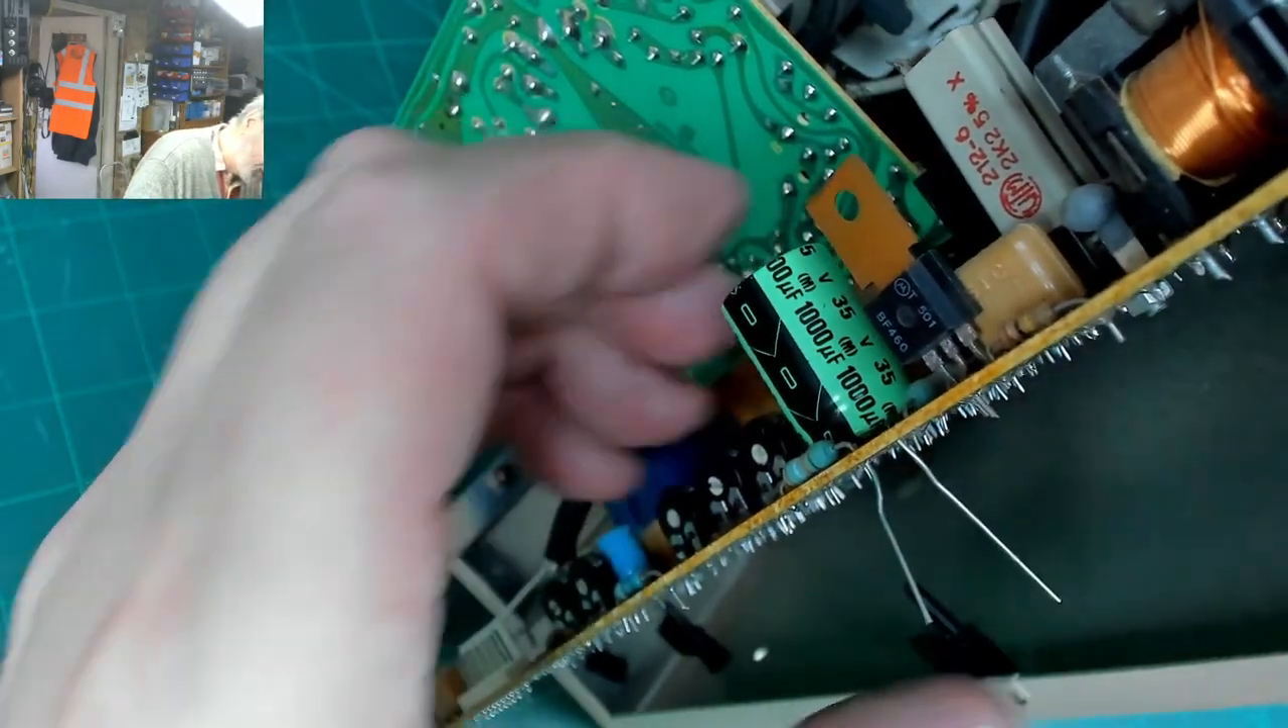So there we have a capacitor in place just a slight little bend on the legs.